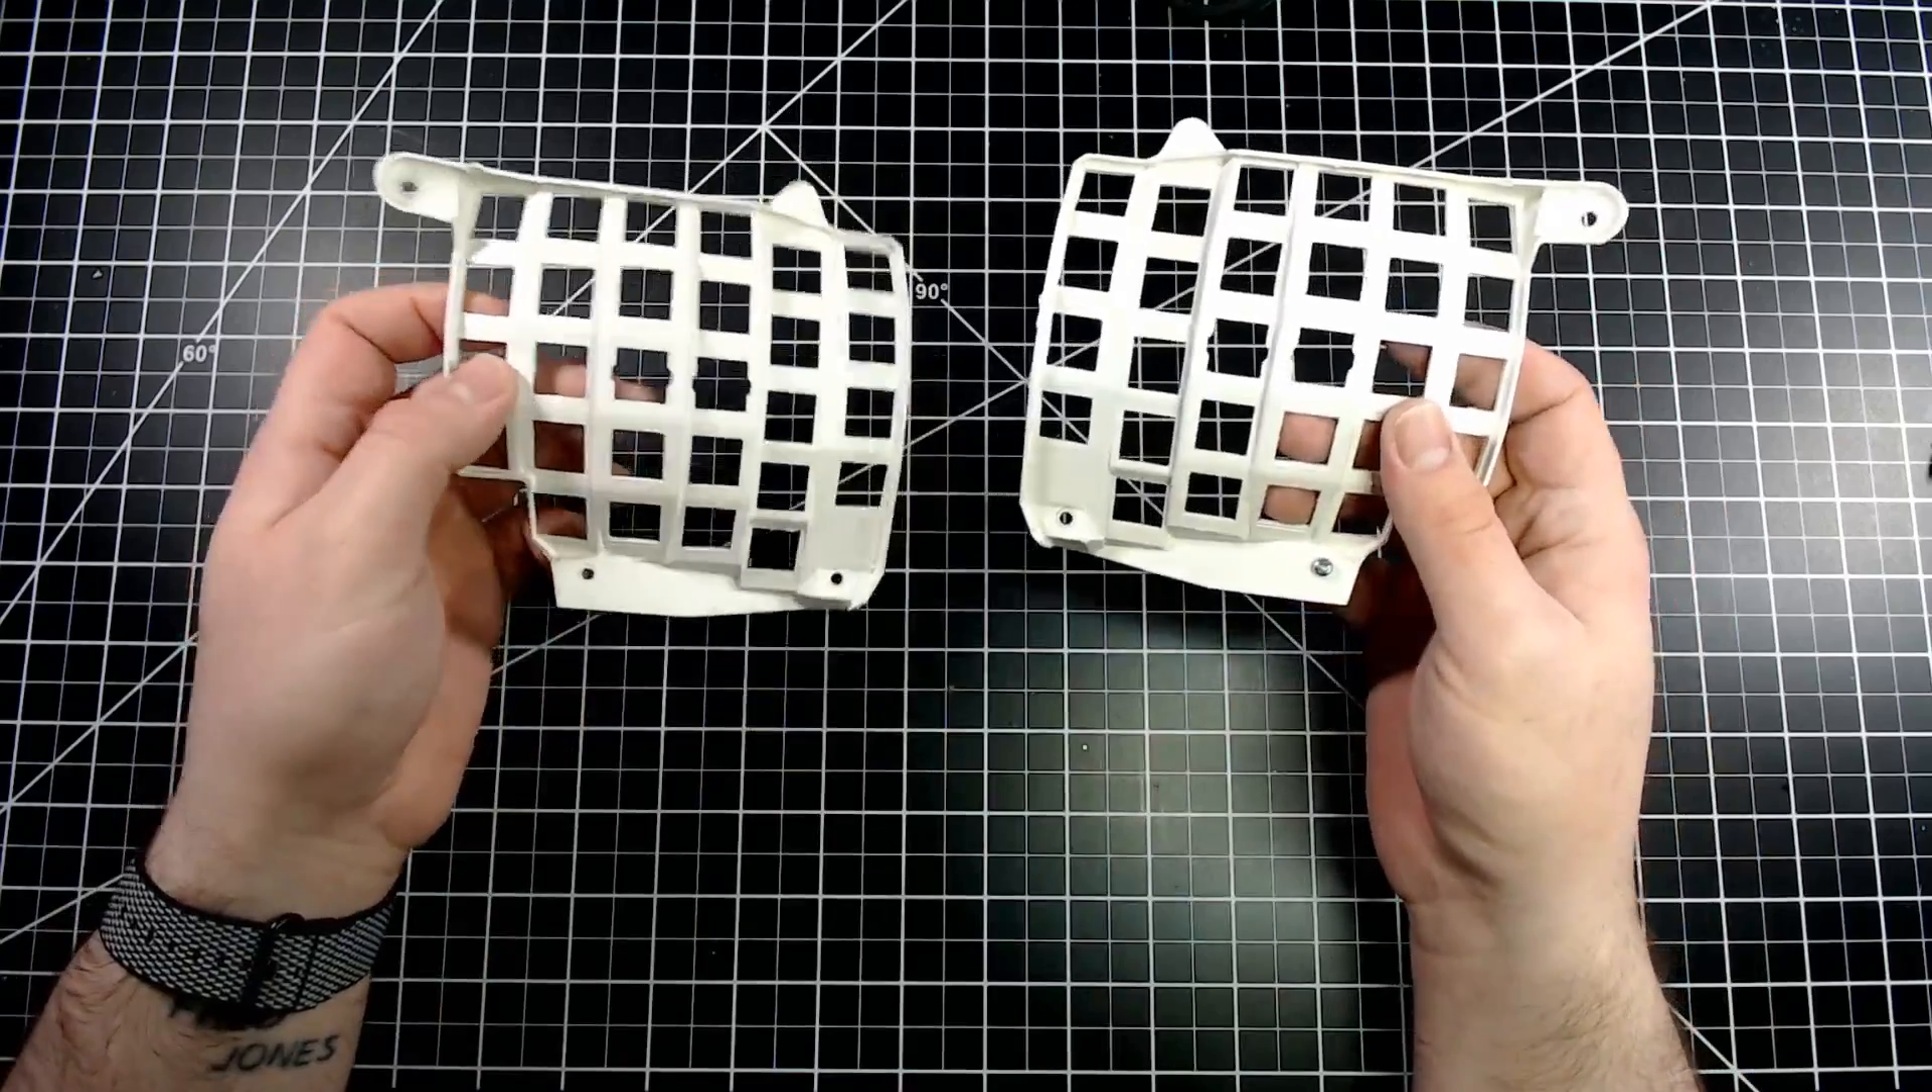So, both of the key wells are now removed. All switches, all that mess of hot glue.